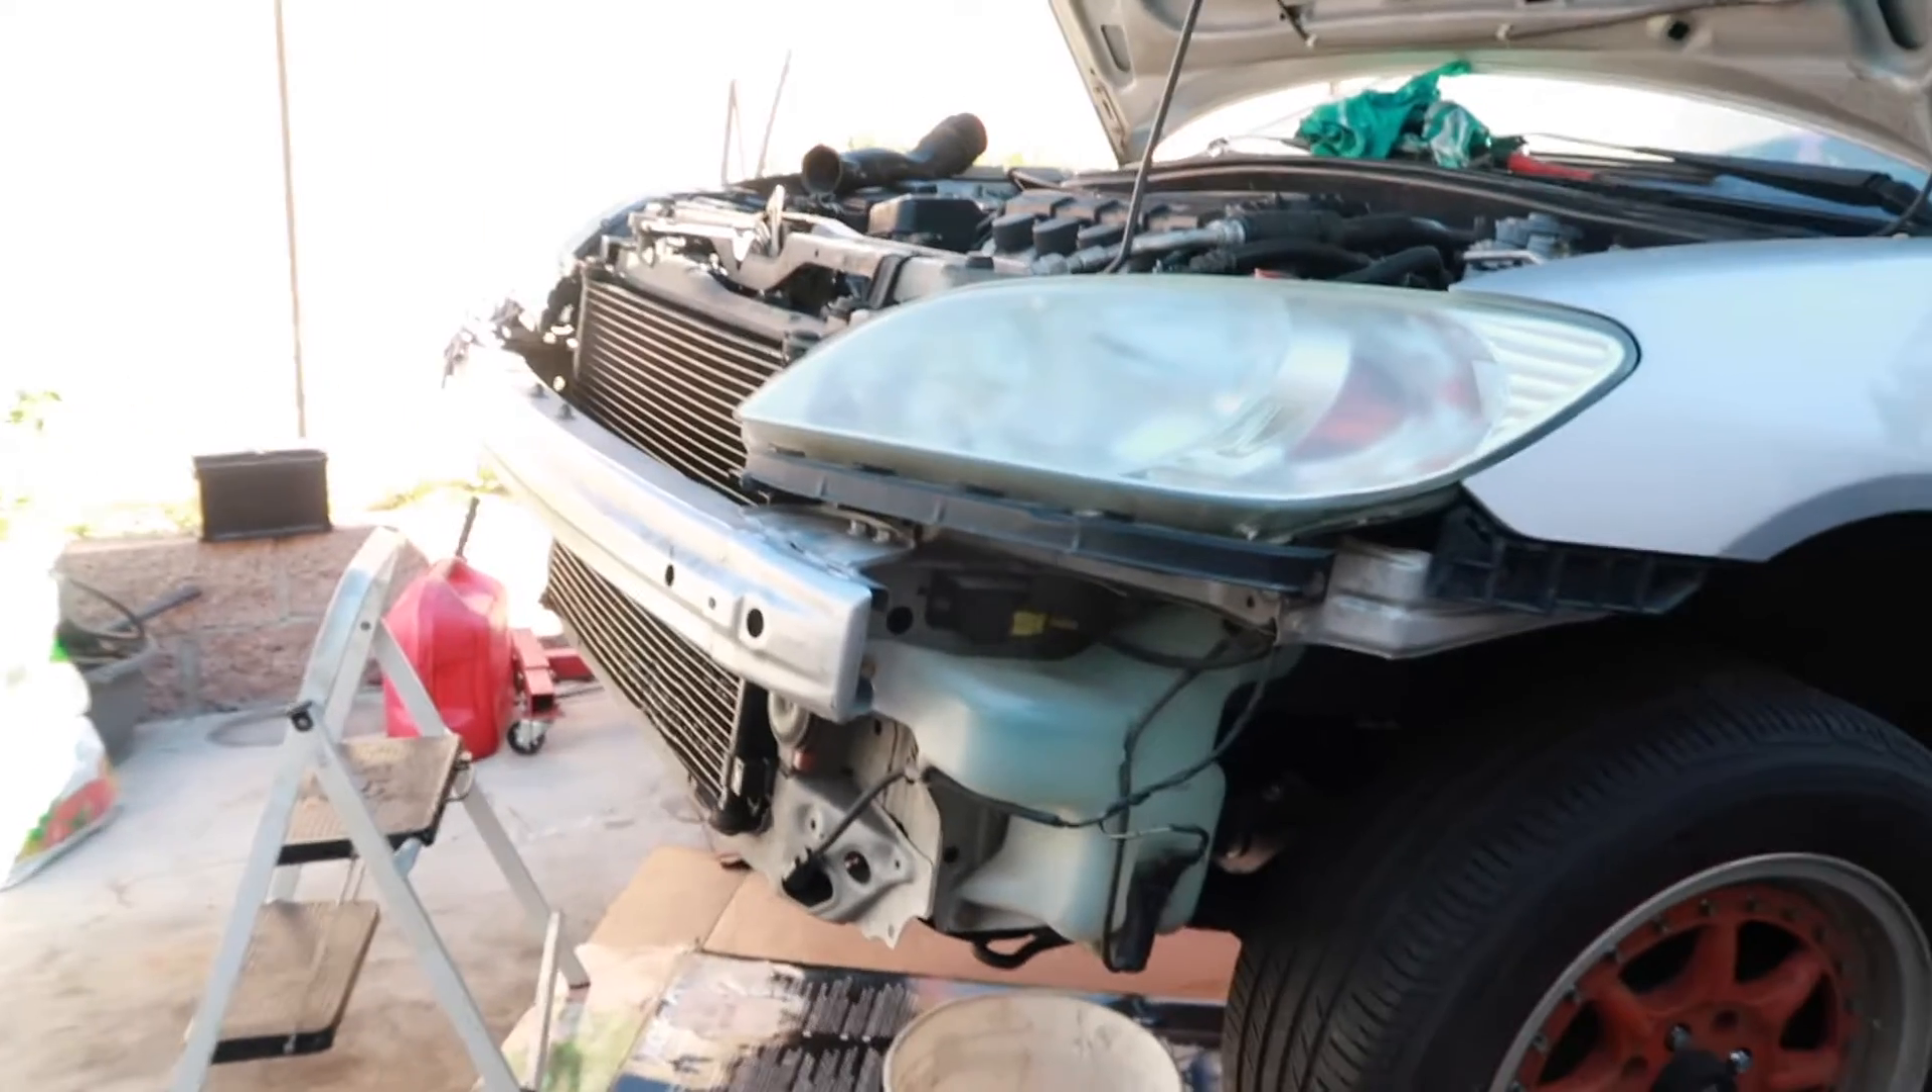The bumper we don't have that bumper on.